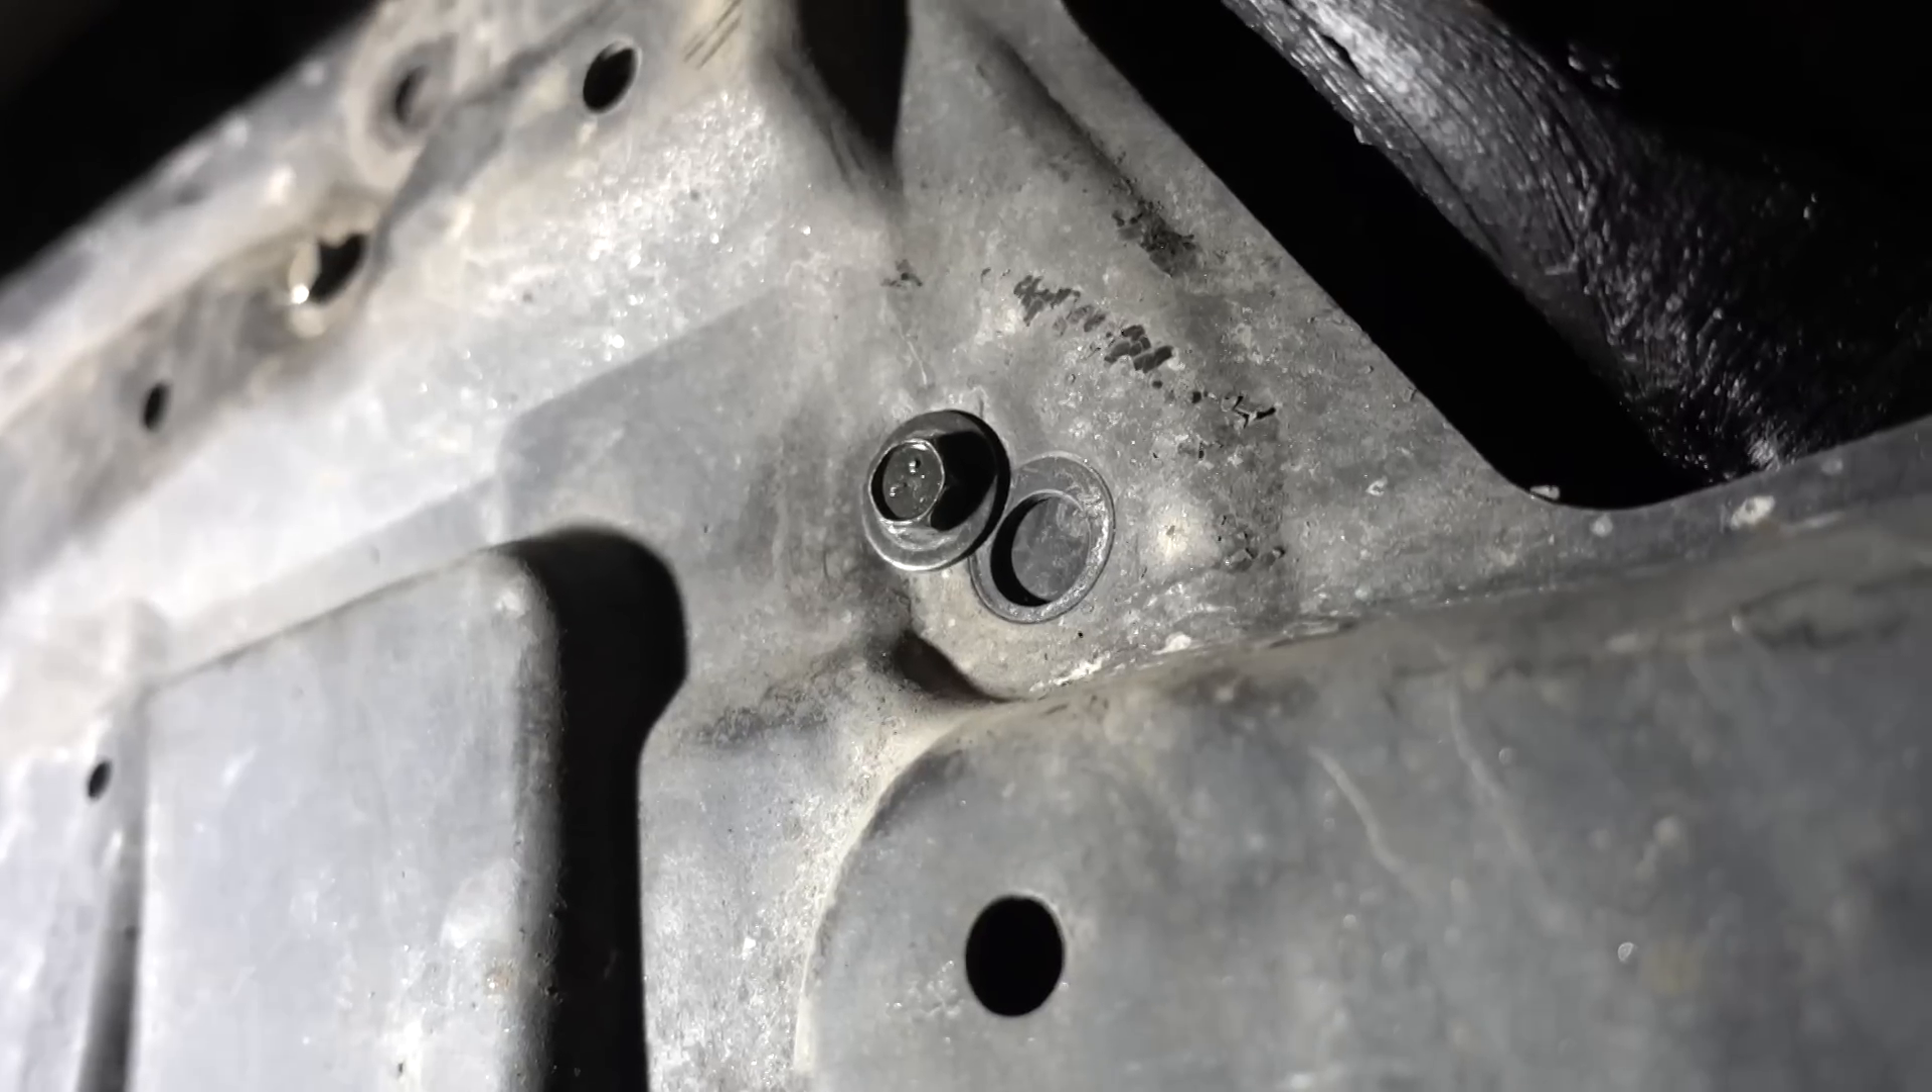So here is an example of the misaligned bolt hole, so it was simply to drill a new one.